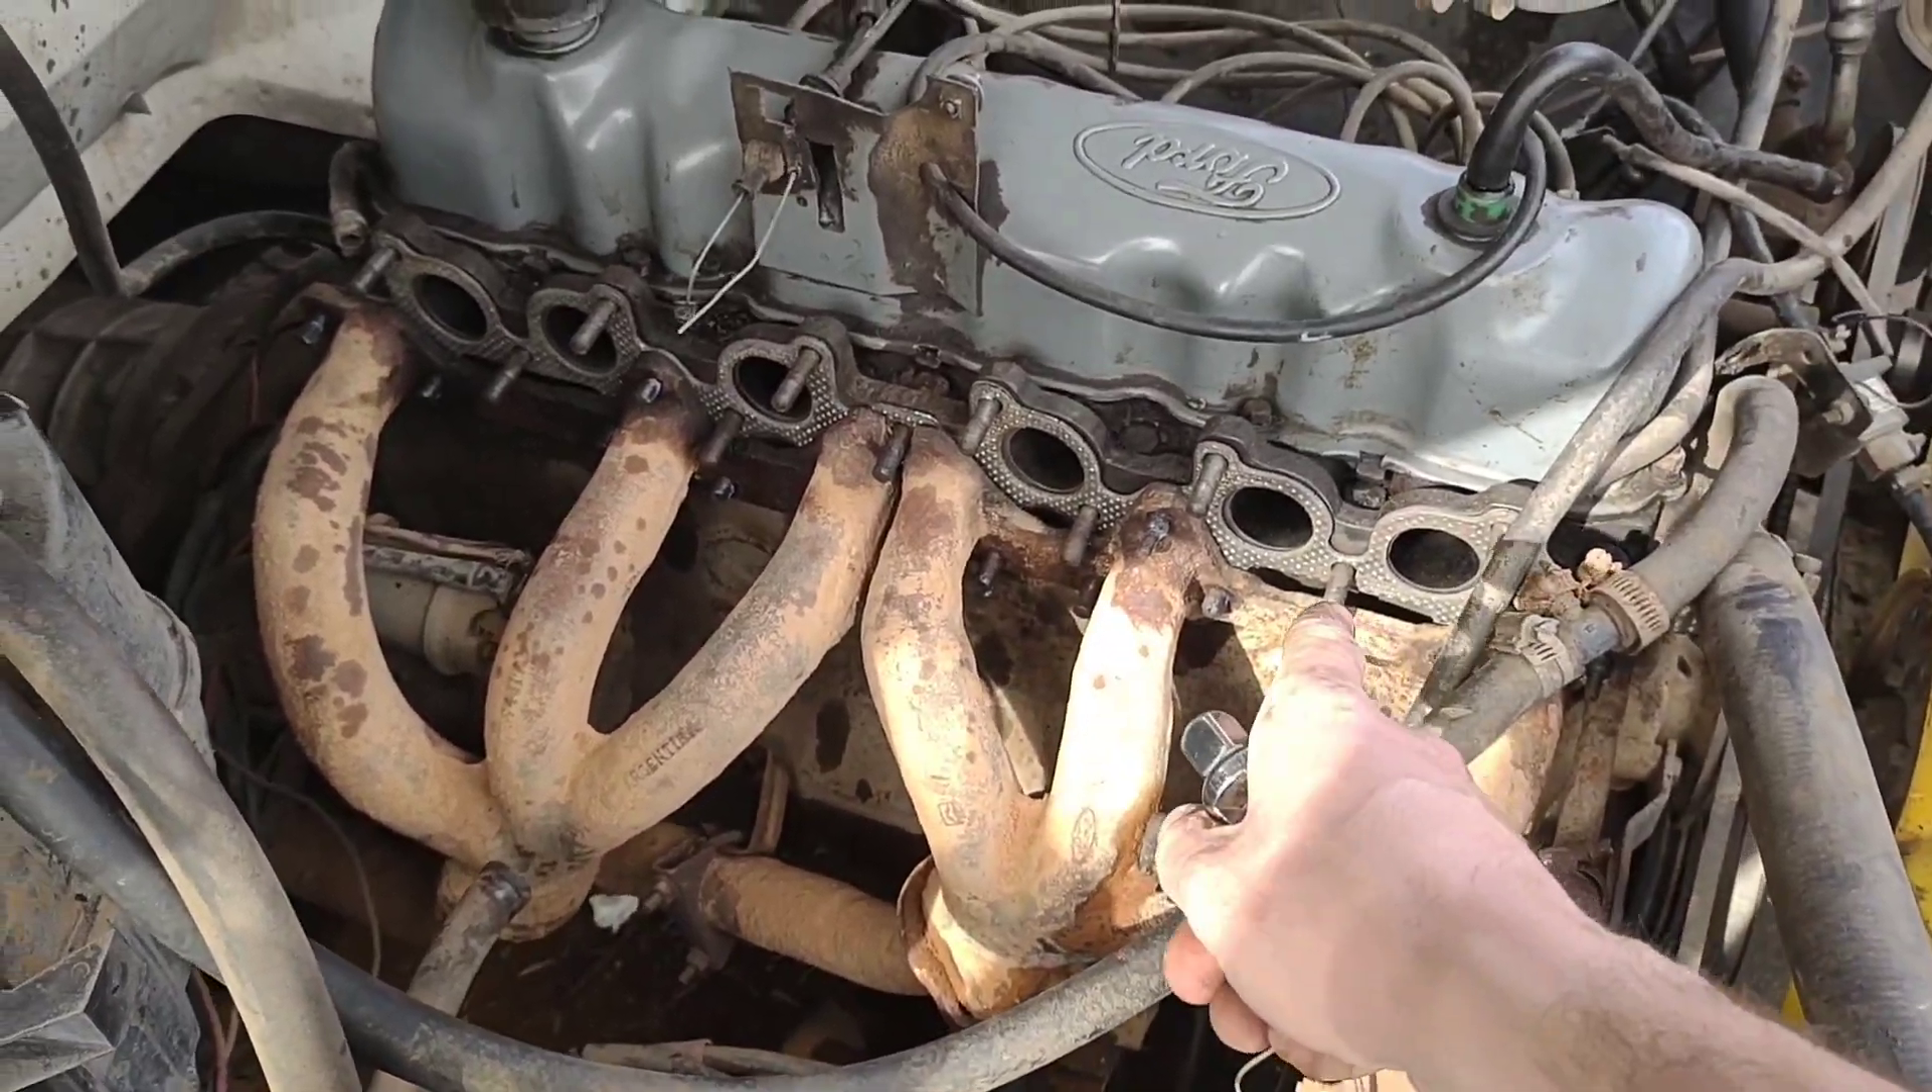Ahí ya coloqué el escape Y ahora vamos a poner Todas las tuercas.